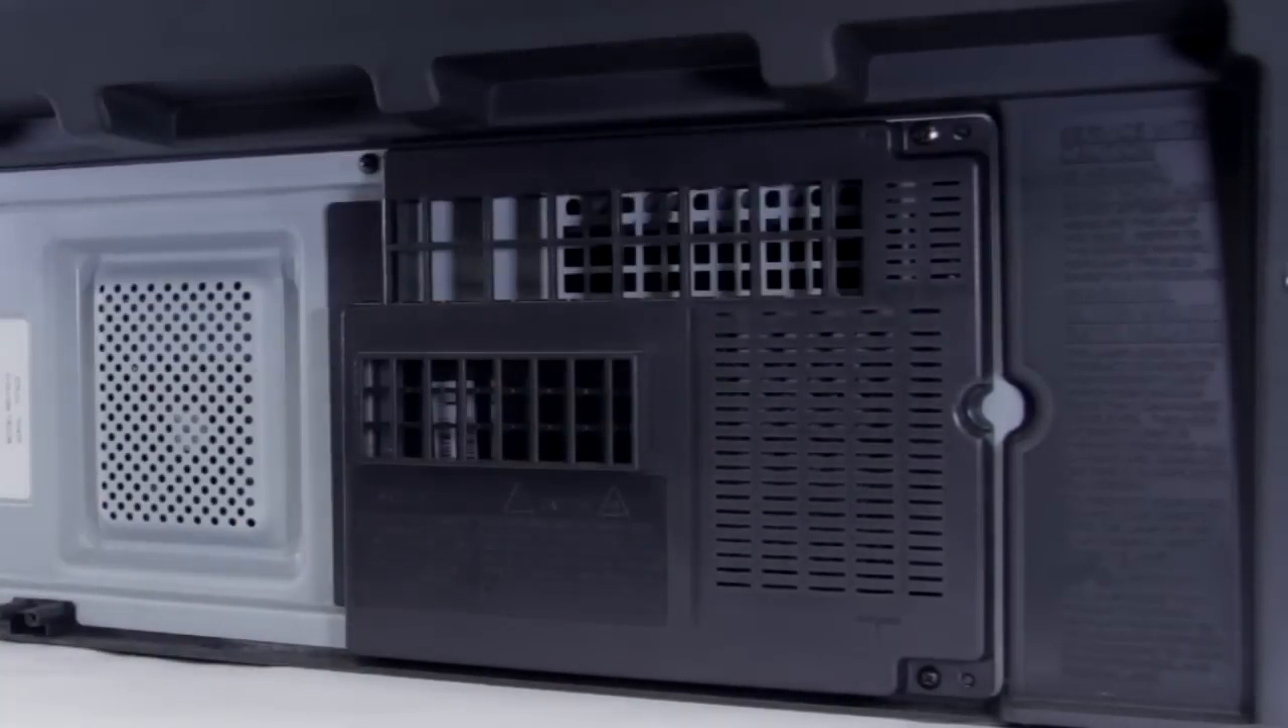Now we go we have the back cover on the TV.